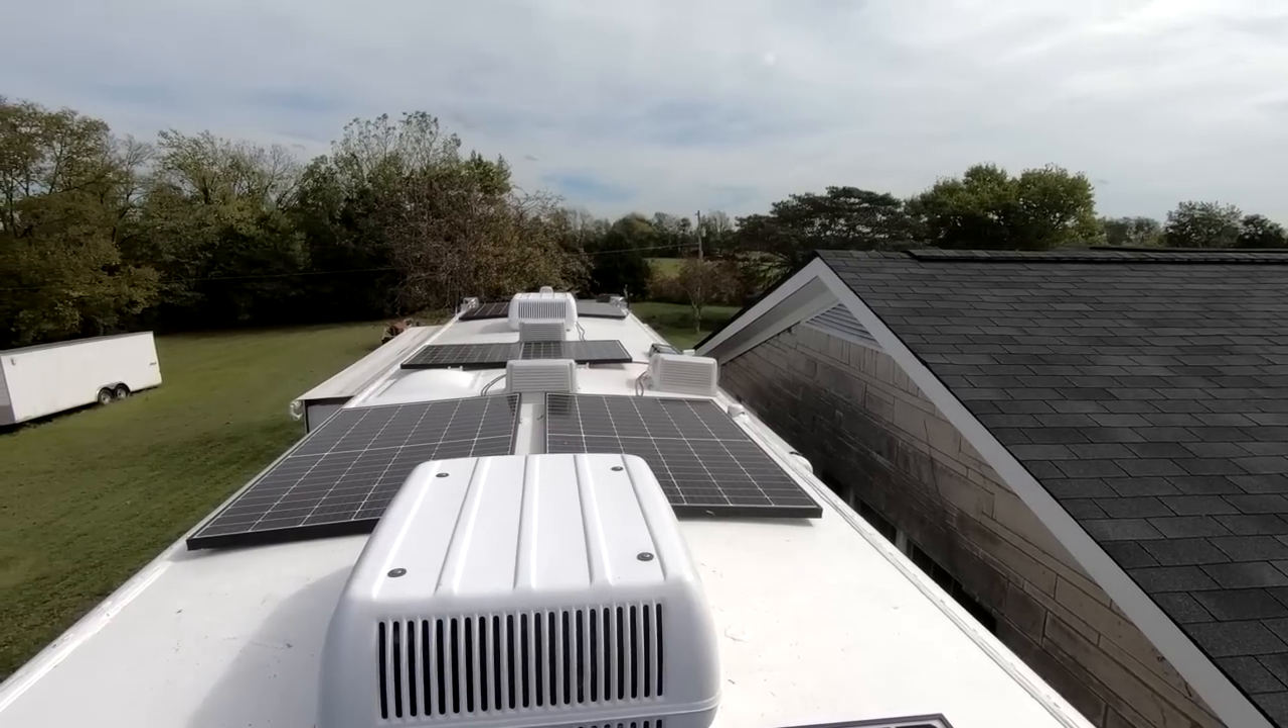I have all the panels on.